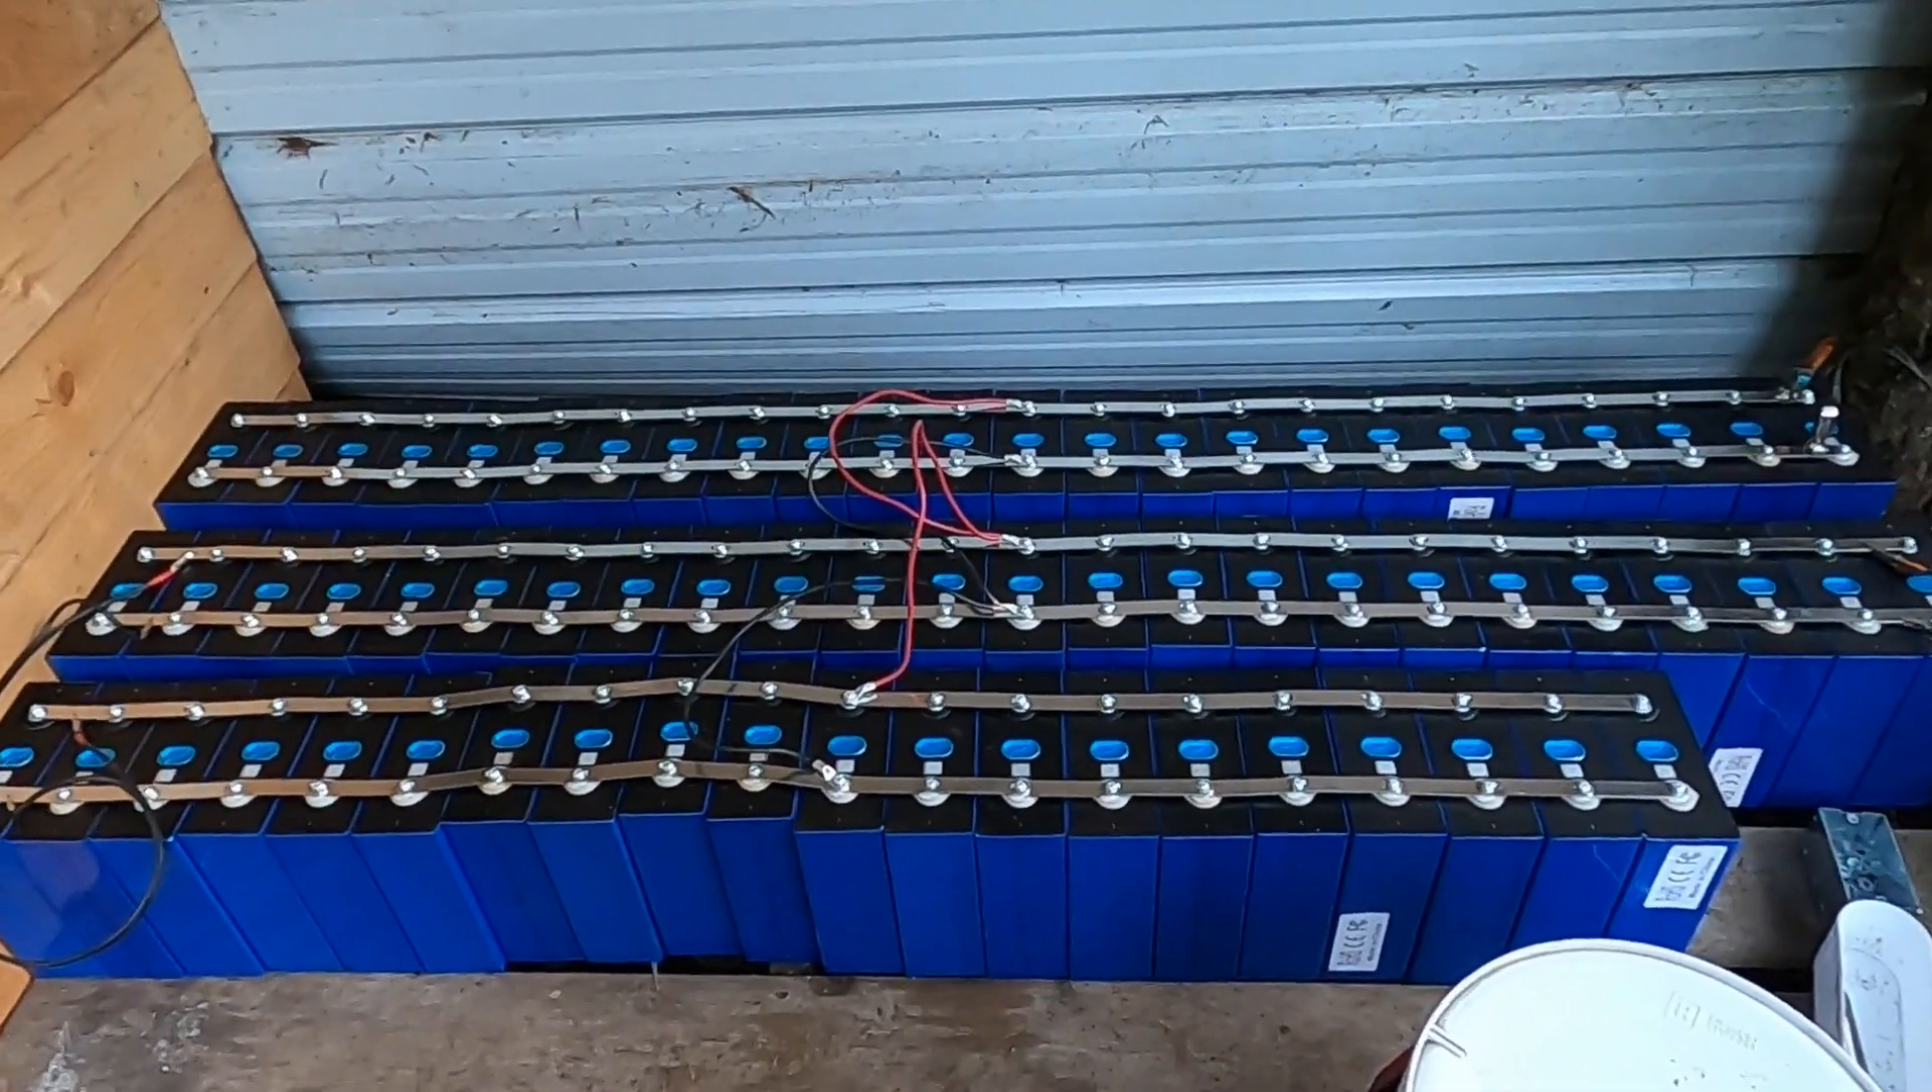Here we have all 68 cells connected parallel with the bus bars that were sent with the cells.